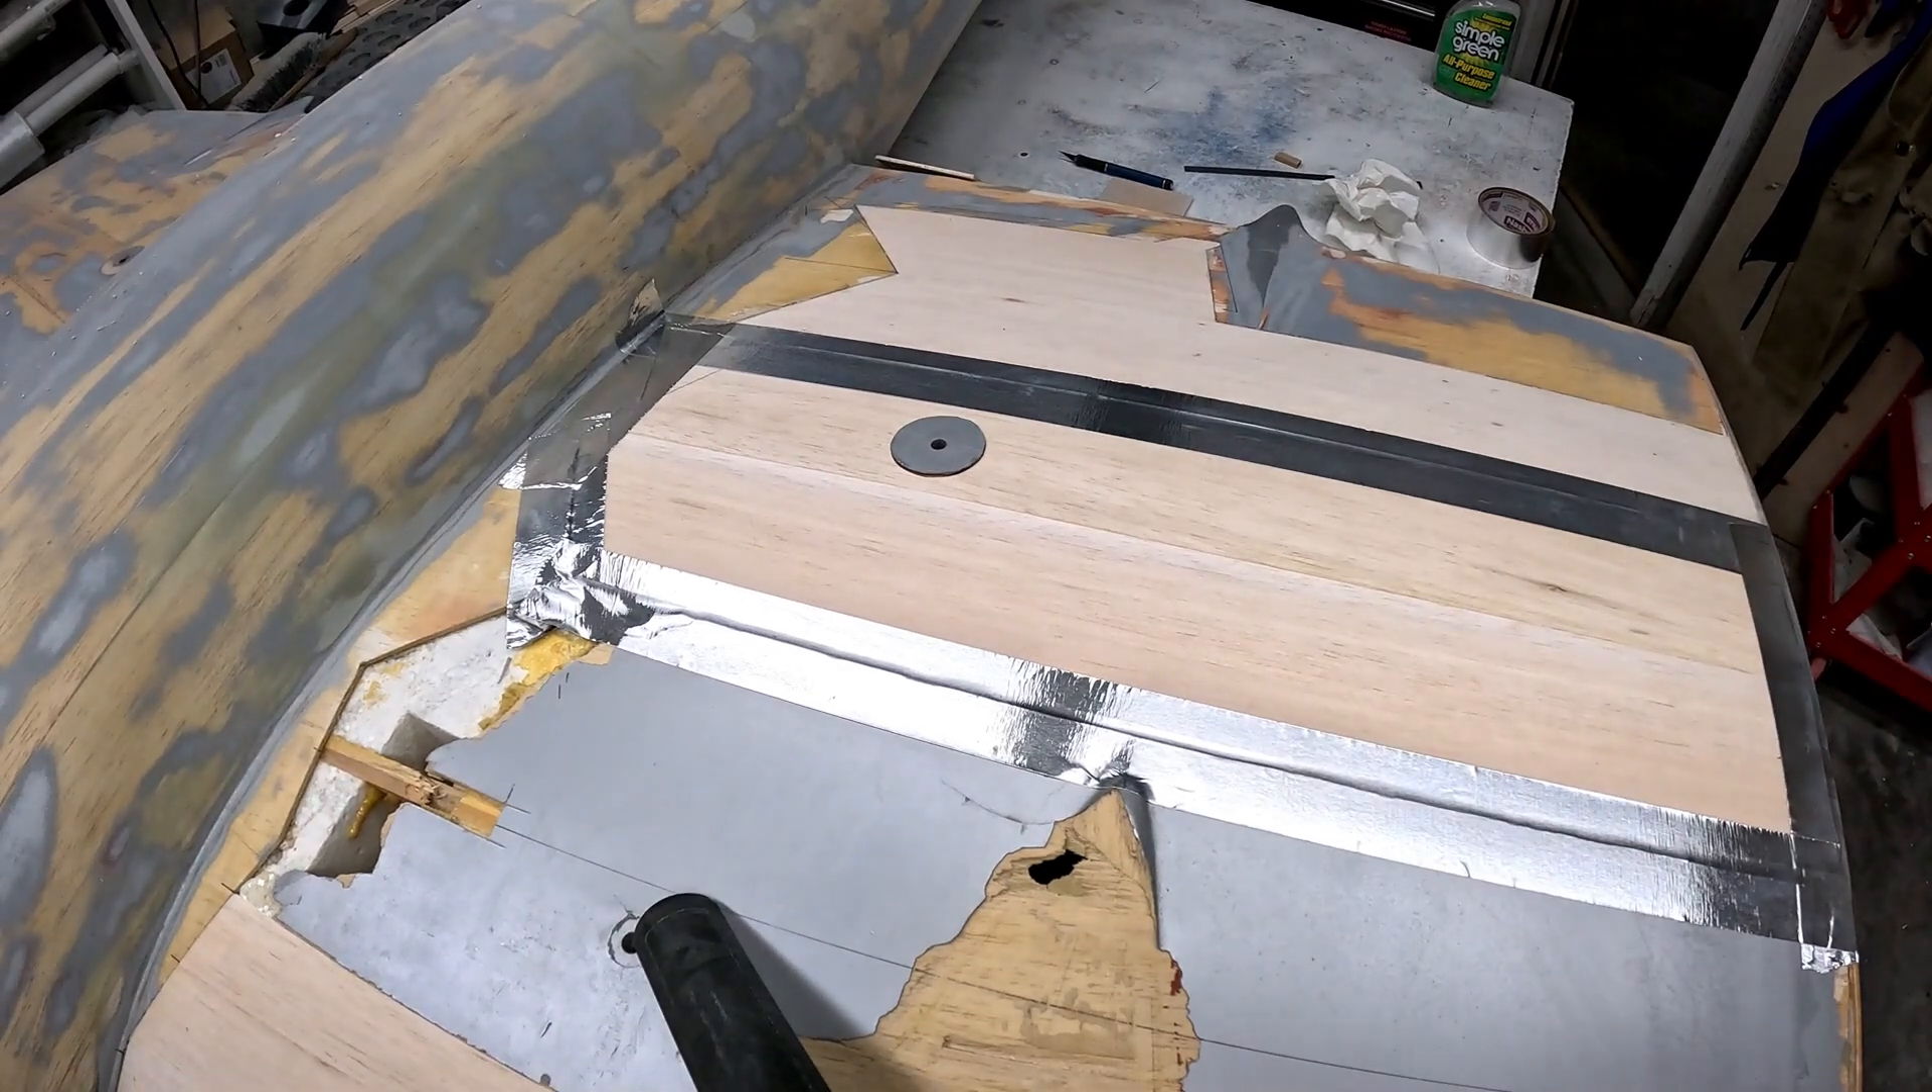I i all right folks there we have another replacement skin applied to the b29 wing.